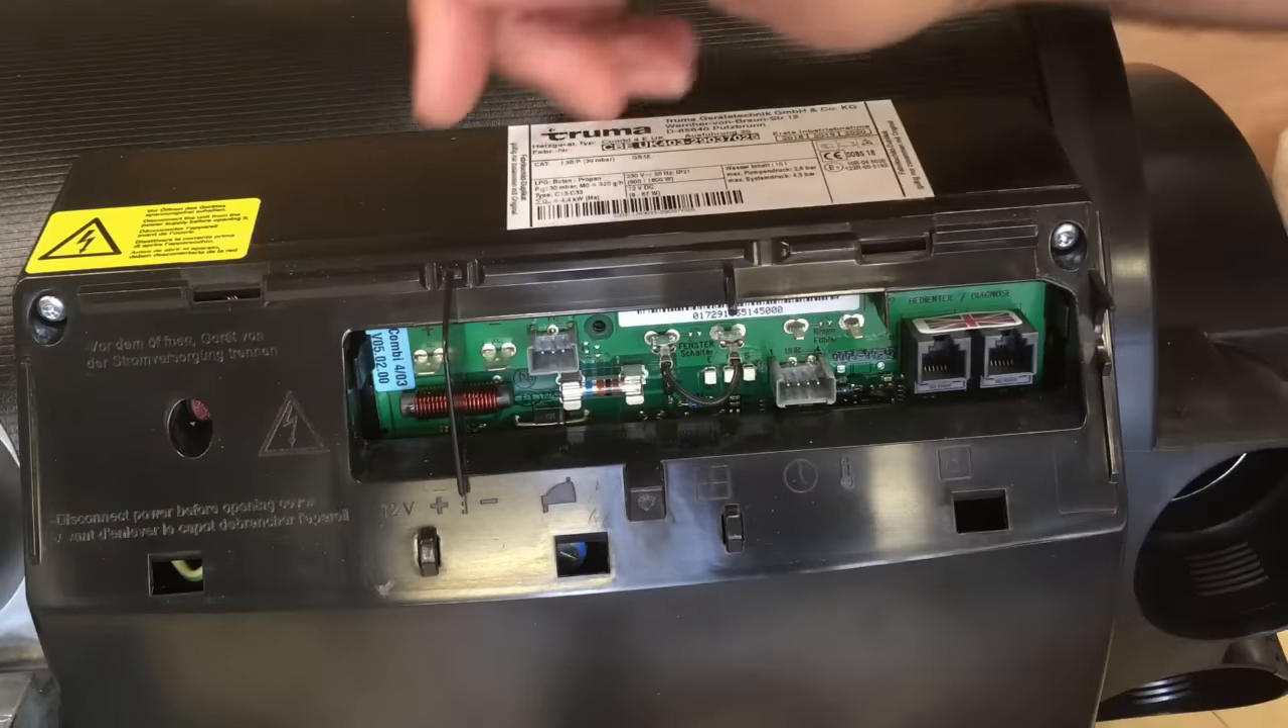This cover simply lifts off and now we see there's a little printed circuit board here.